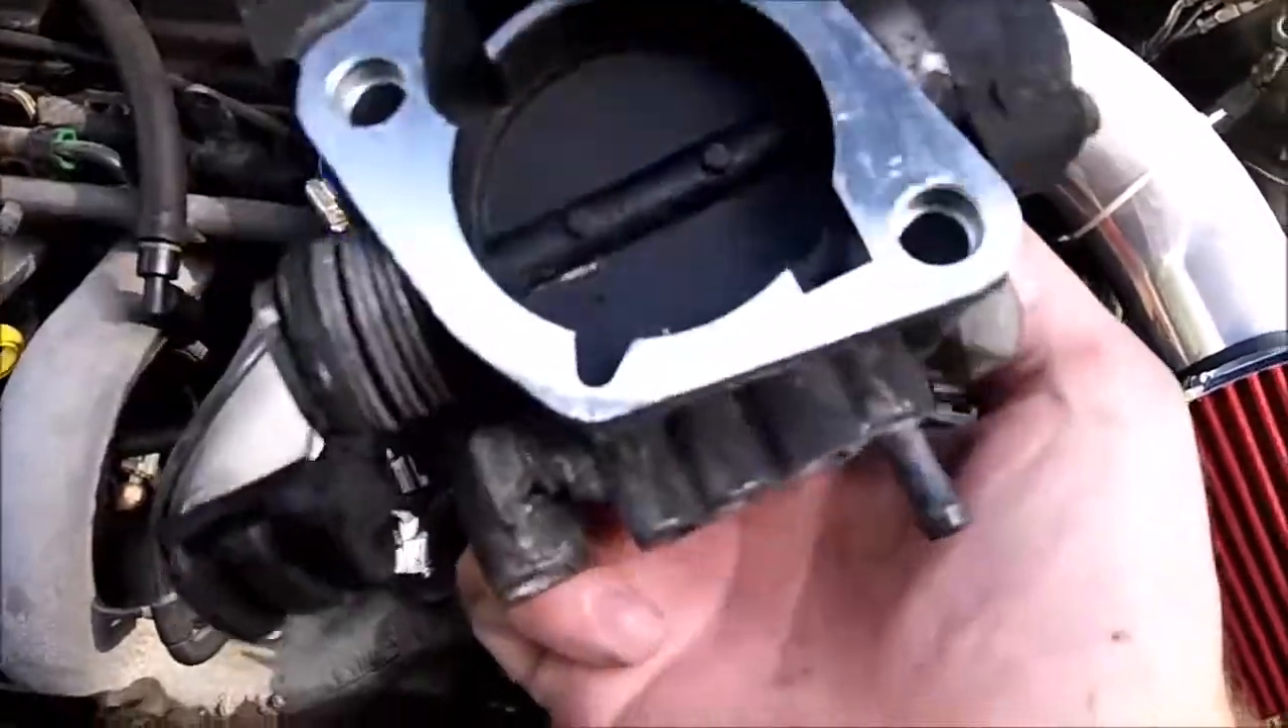Well, here's the throttle body off.